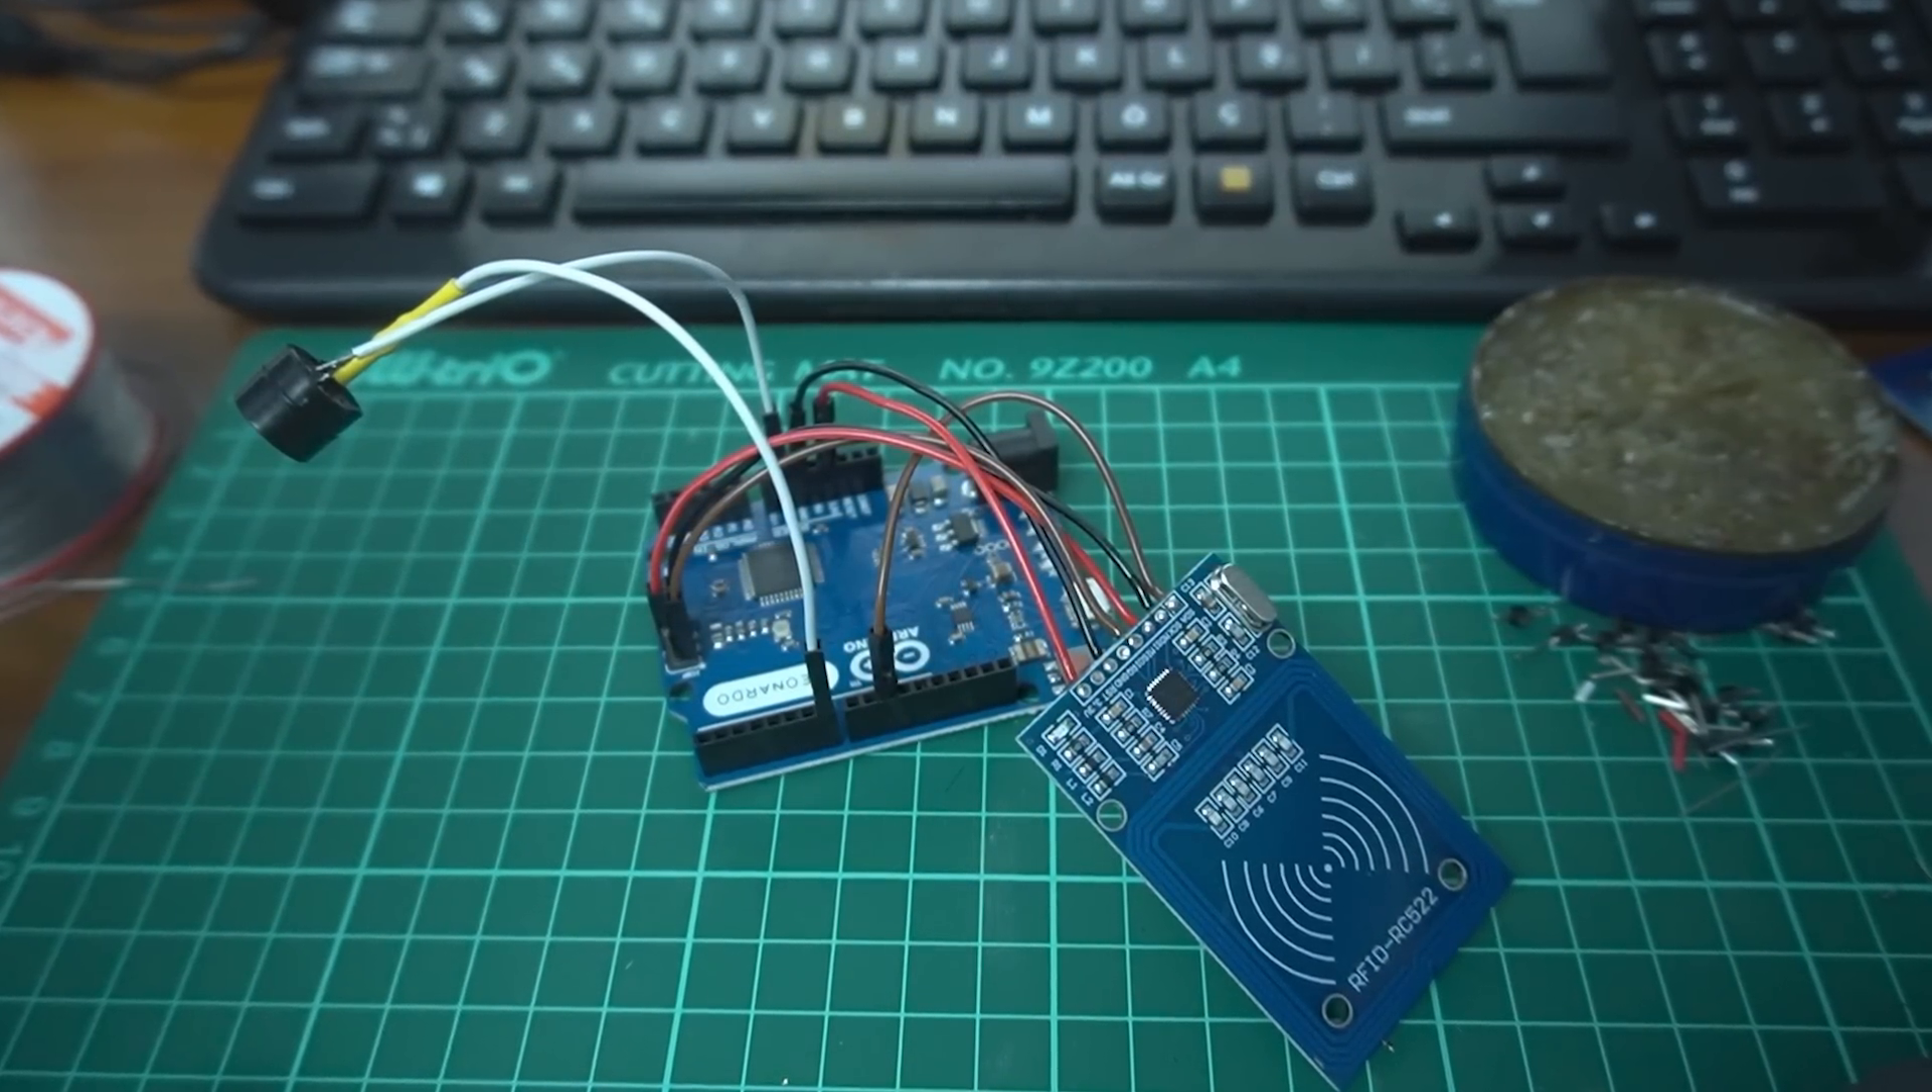Ve burada RC522 okuyucumuzu da buraya yerleştirdik. Arduino üzerine jumper kablolar yardımıyla bağladık.